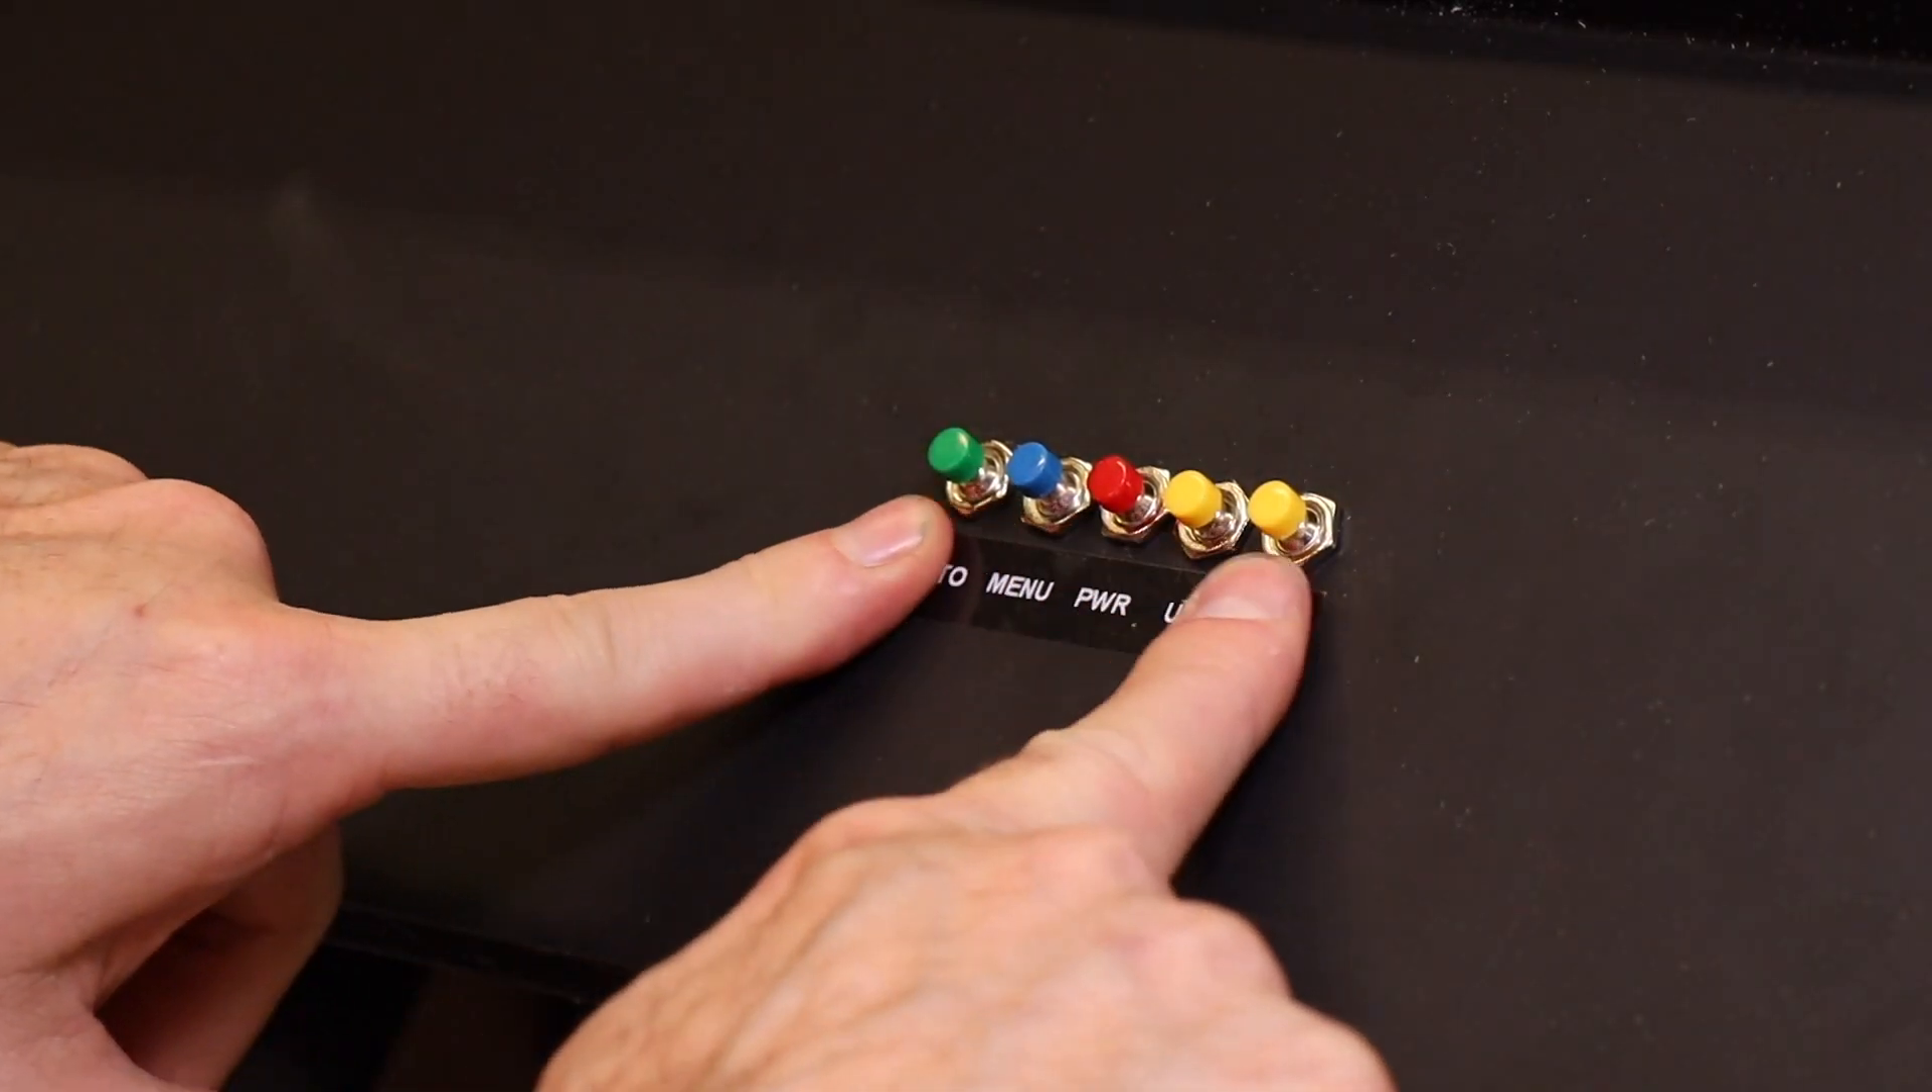I printed out and attached a label that matches the one on the original bezel.